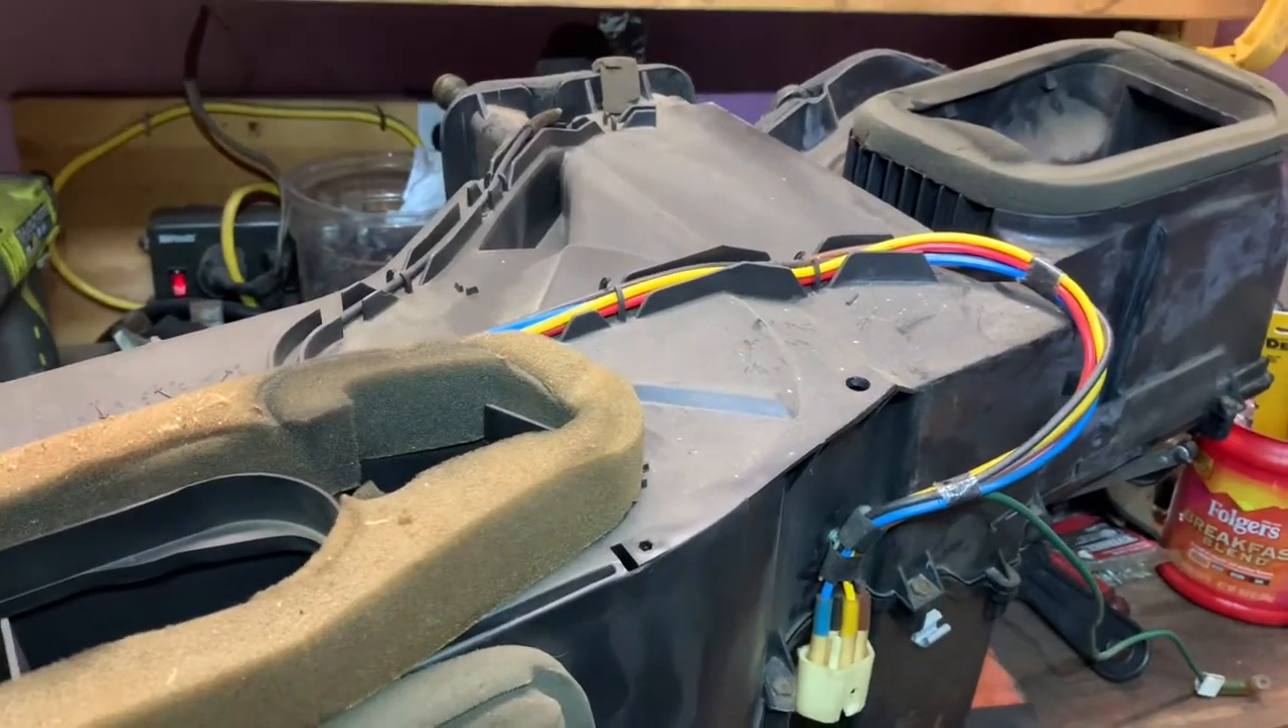Um, the end result is the heater box is out.